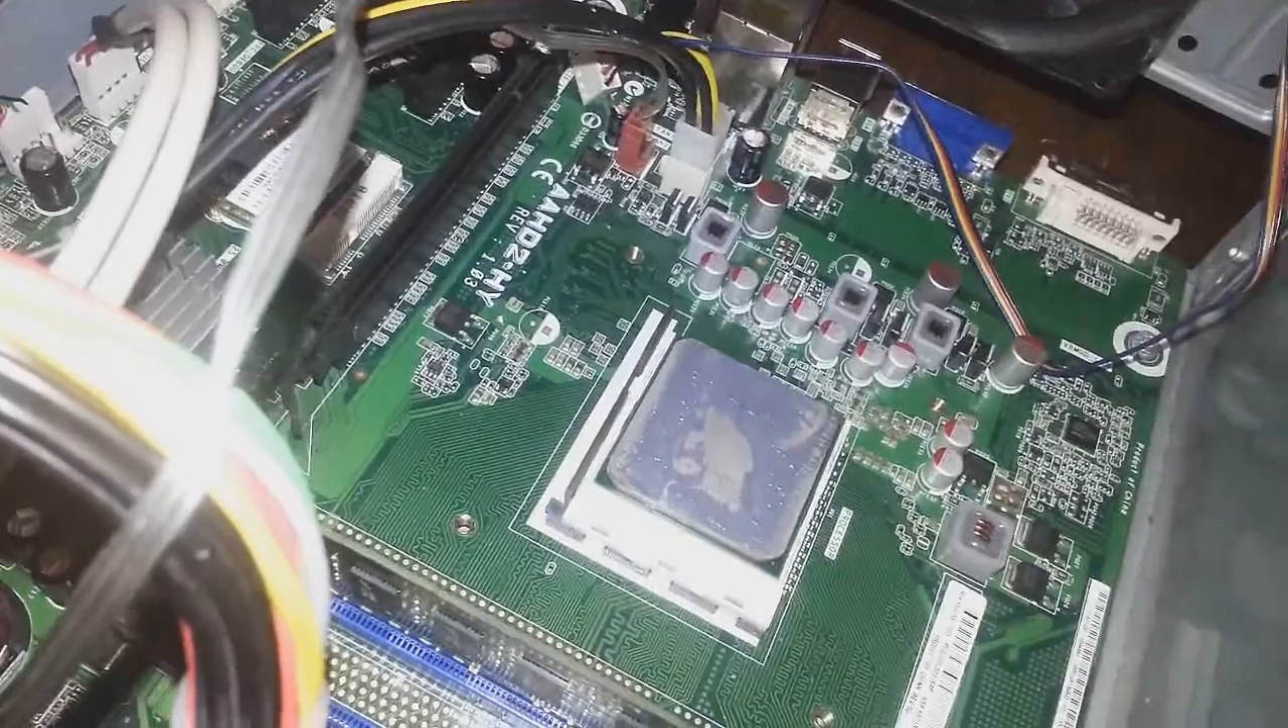There you go, now you have a processor installed.